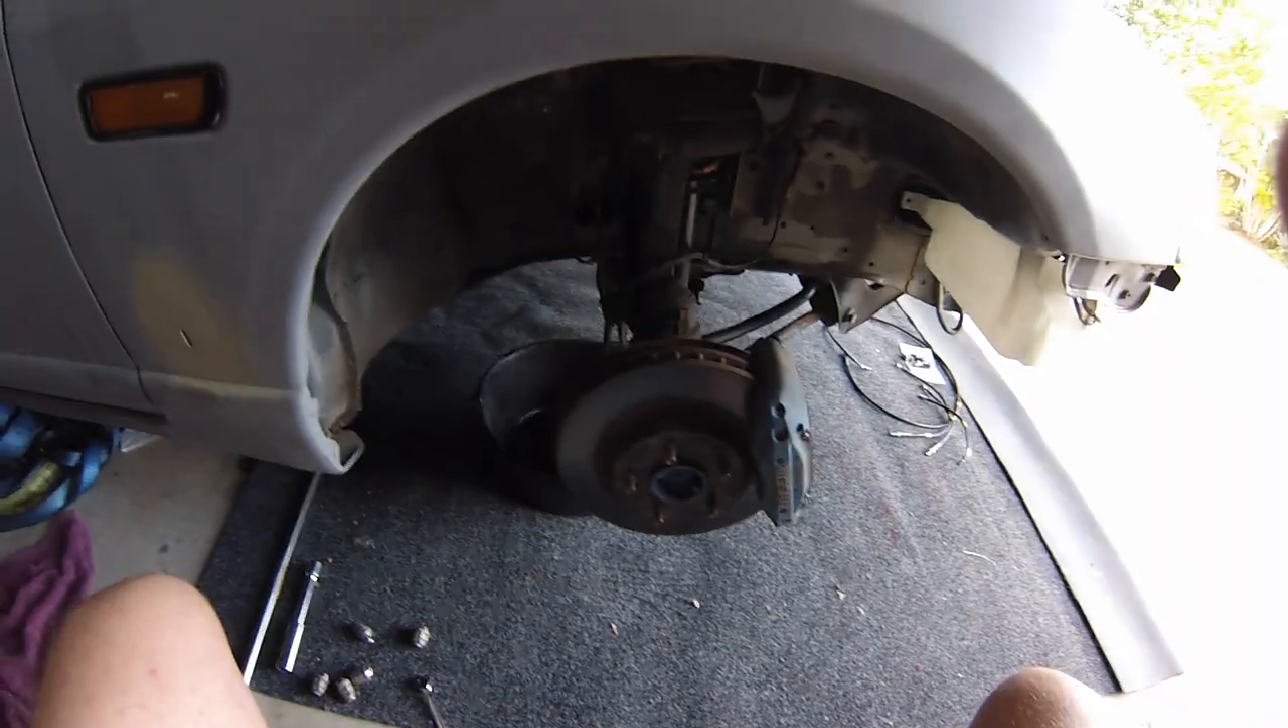Okay, guys, so as you can see, I've got the front wheels off.